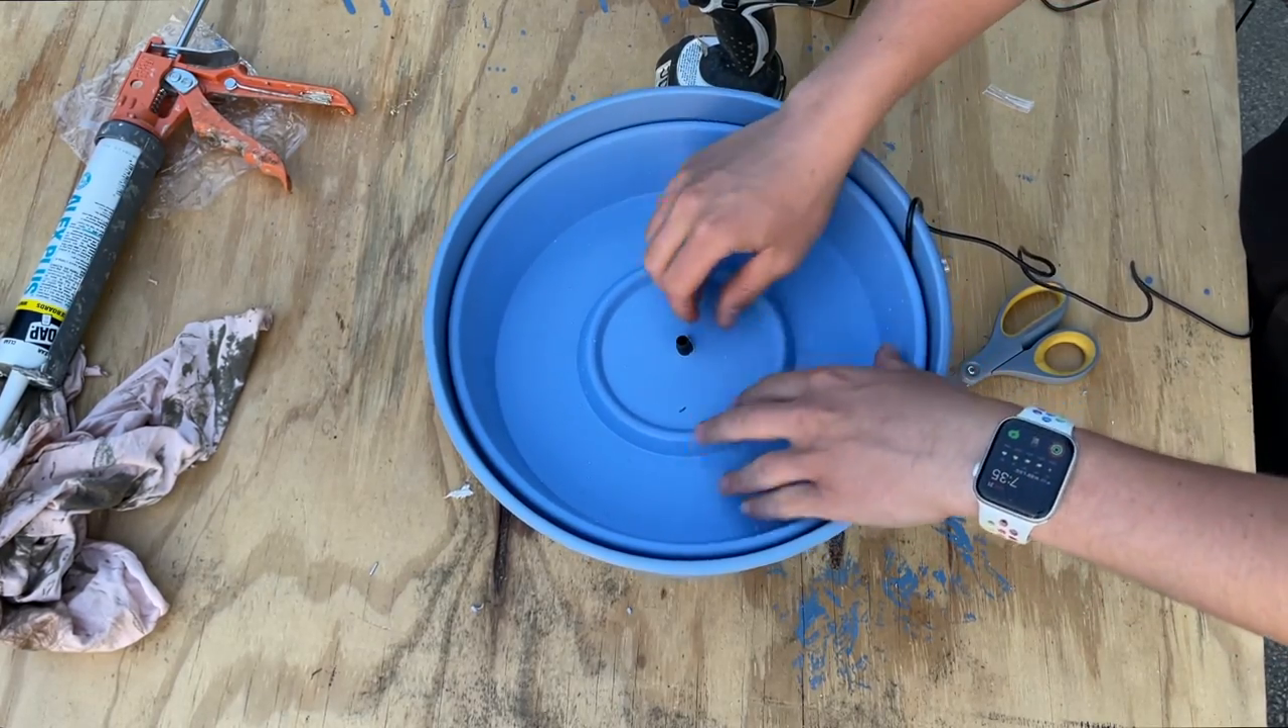So you can see that the saucer is fitting flush inside of the pot, and that's one of the biggest things when you are looking for different products to purchase.